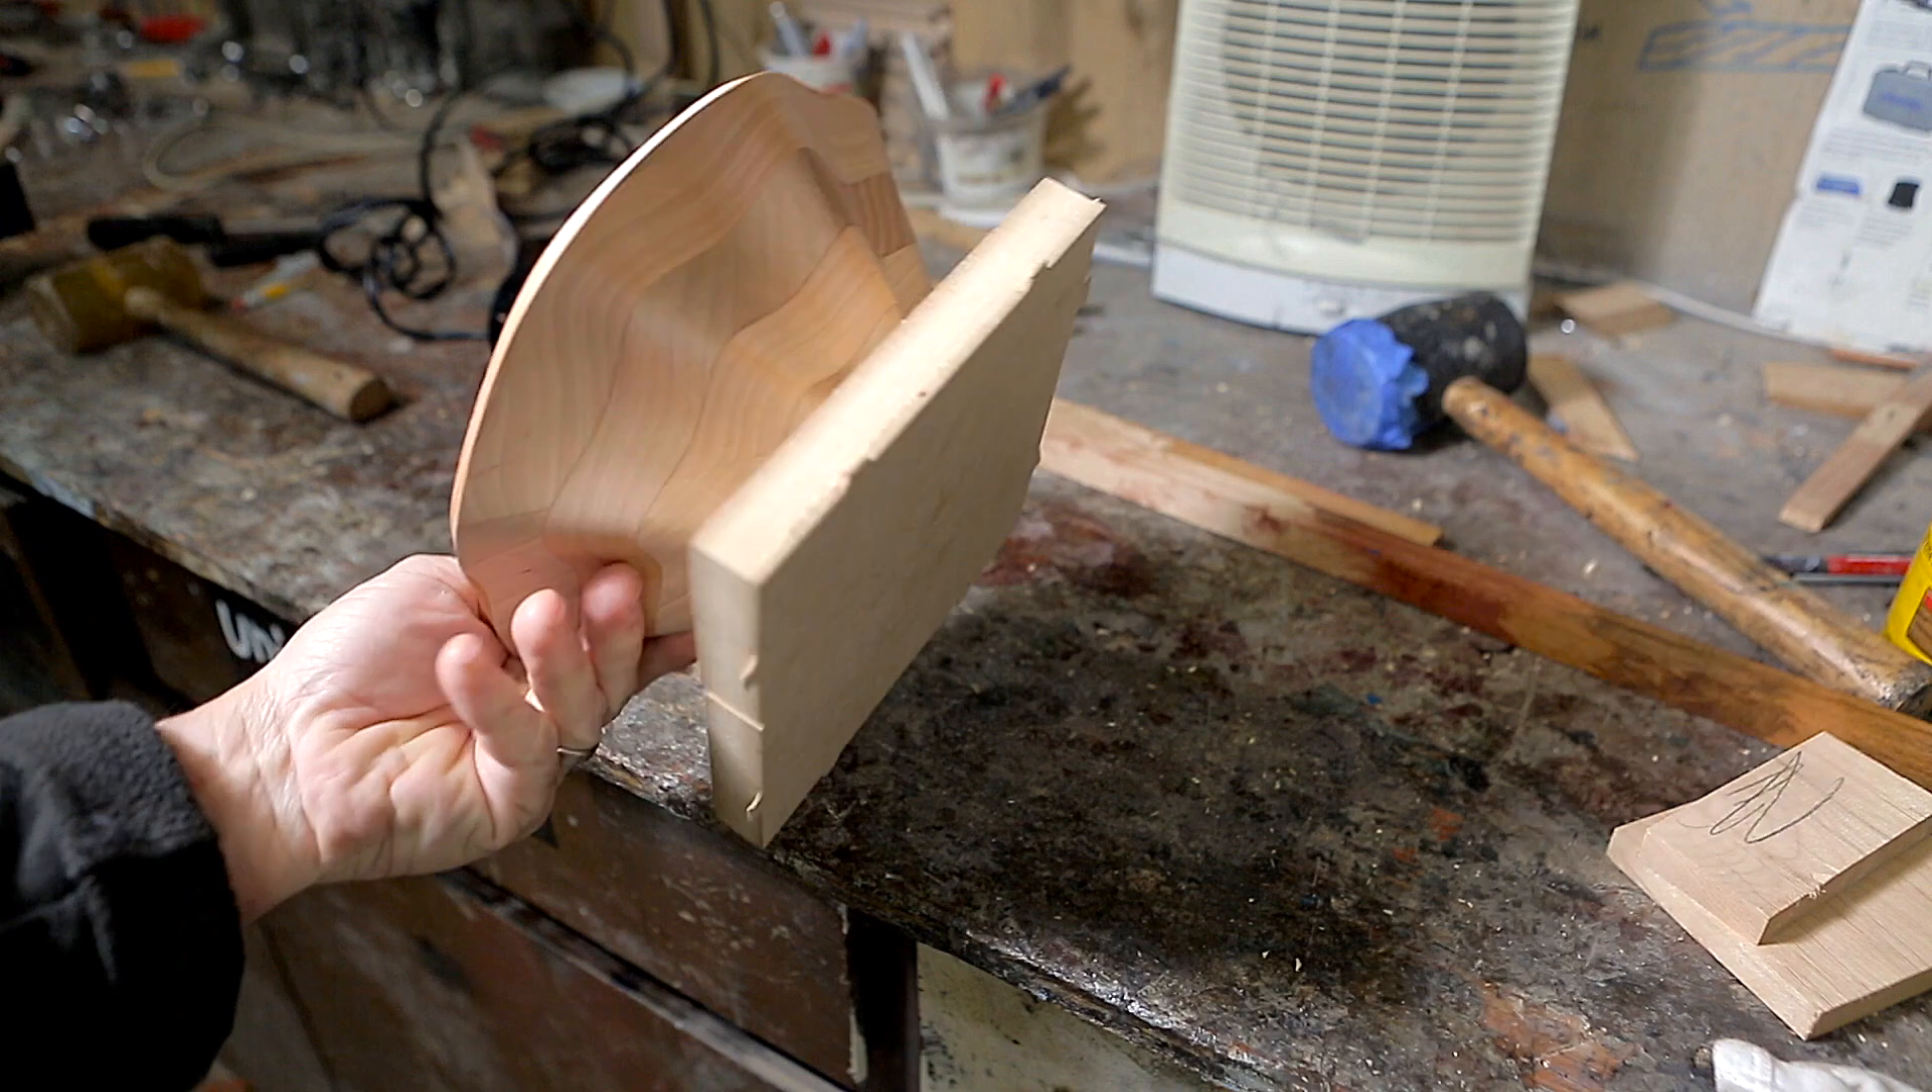So the bowl looked pretty good once I removed it and now I had to get that bottom piece of MDF off of it.